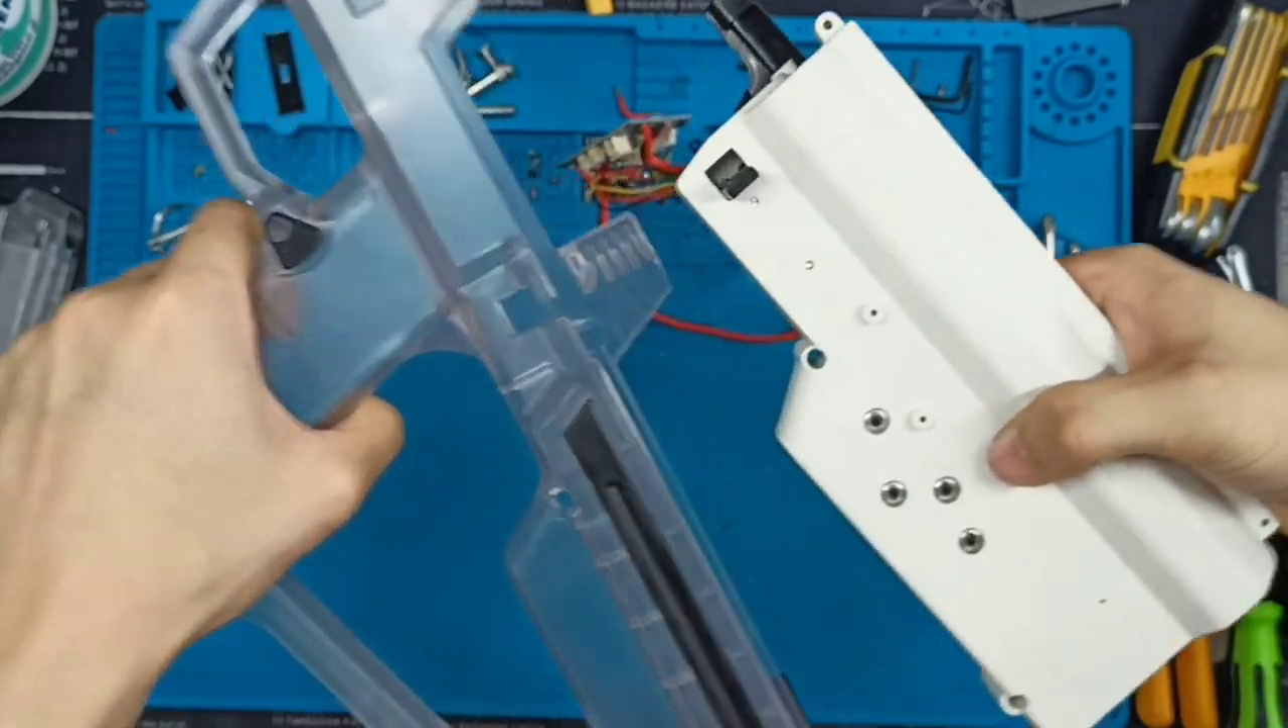And now, the gearbox is out. And you can leave the lower receiver aside.